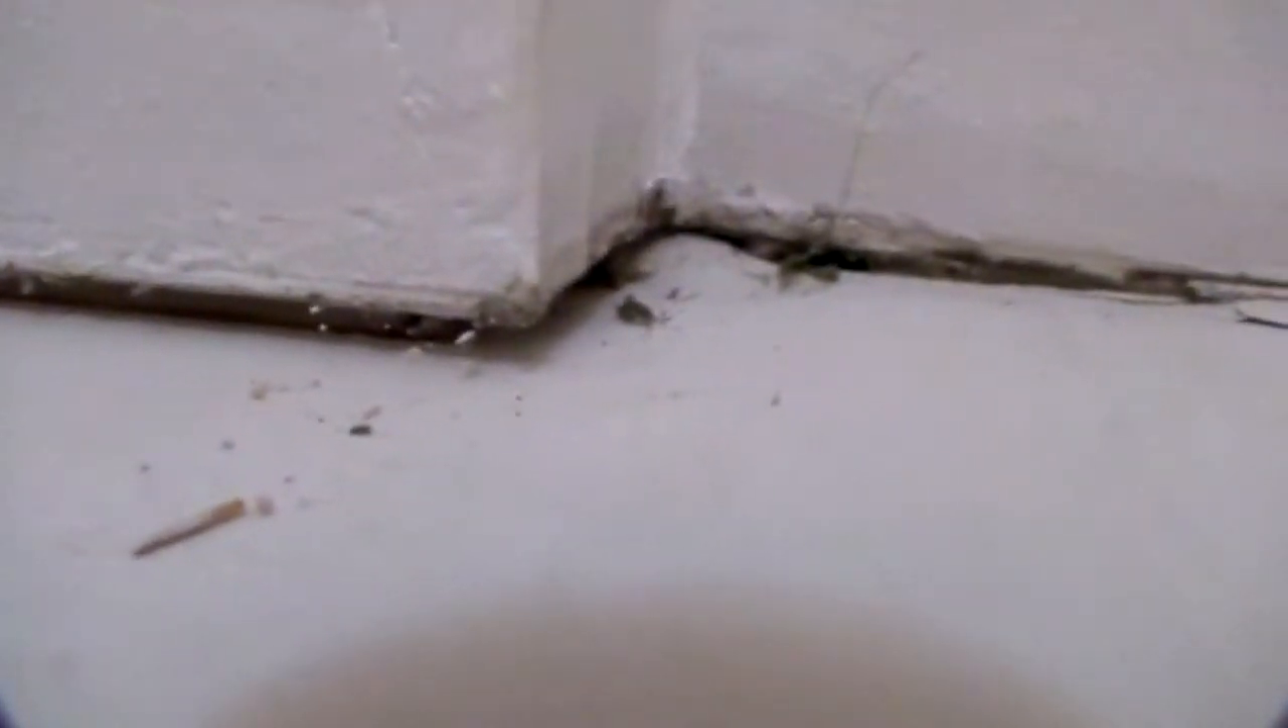But I want you to take a good look at this gap right here and you can see how big it is, very, very big. The wall has separated from the ceiling and it's not looking good.